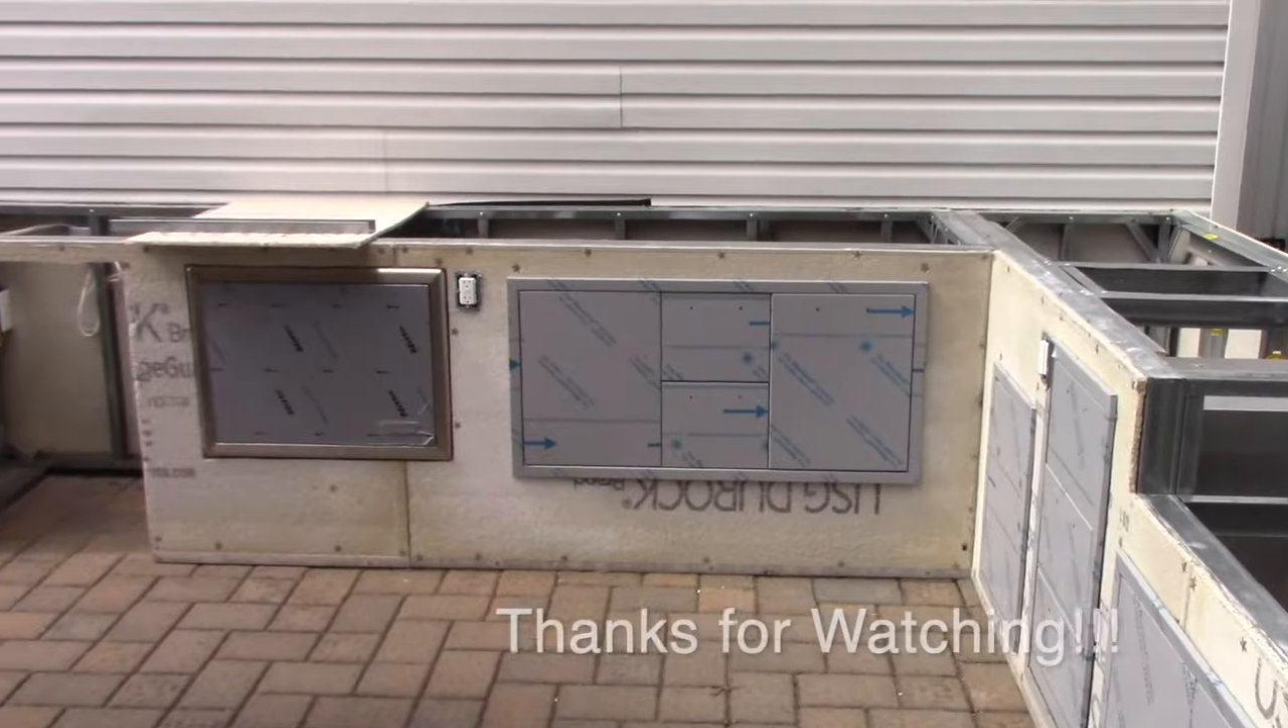Right now what's left is the countertop and the stone work.